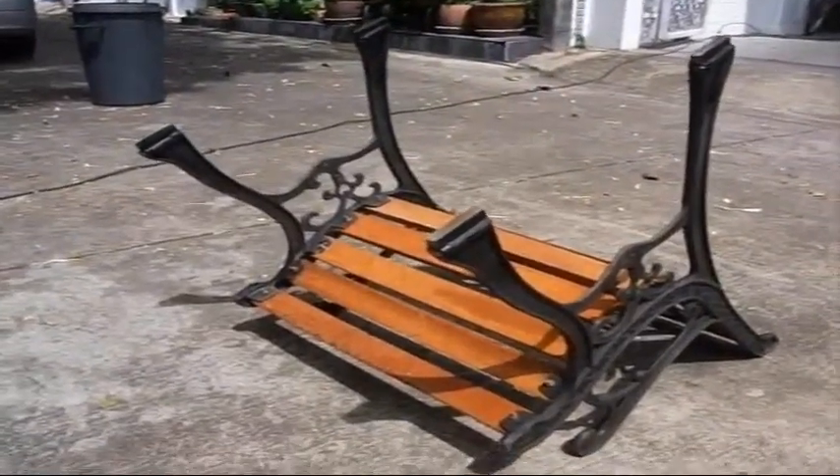Here we are with all four feet in position.